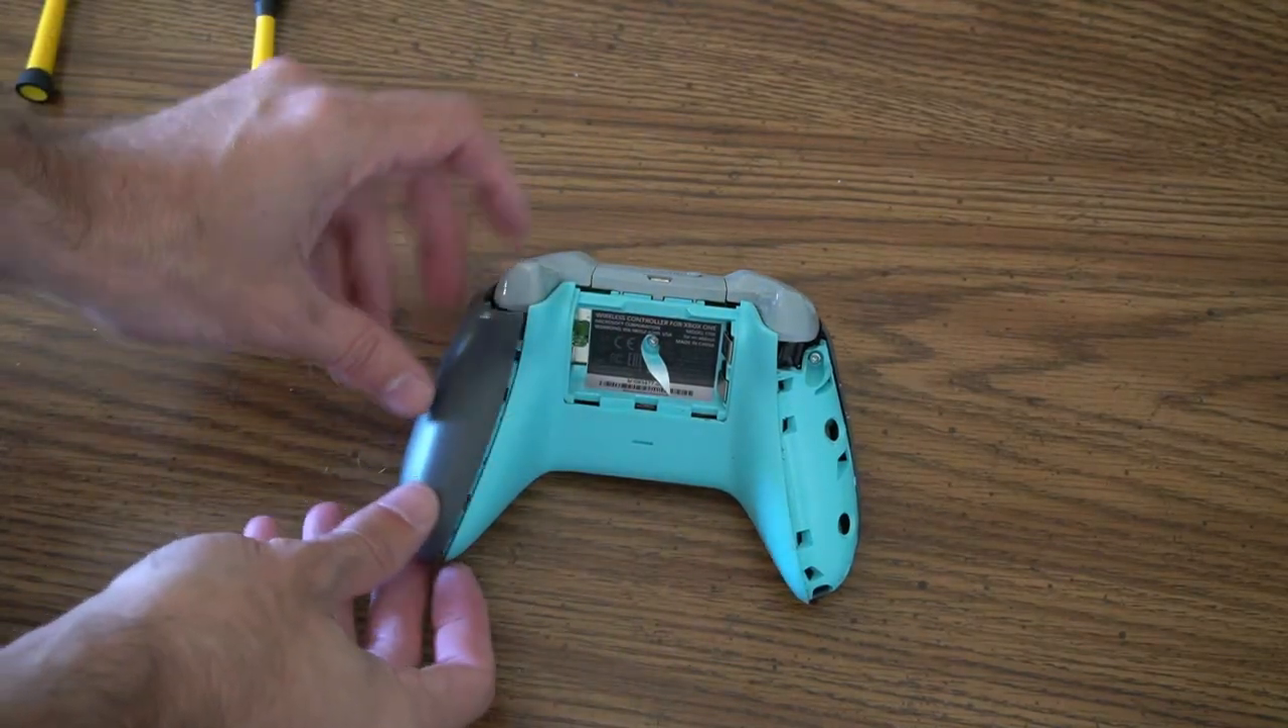The only thing you have to do now is put on these little side covers.